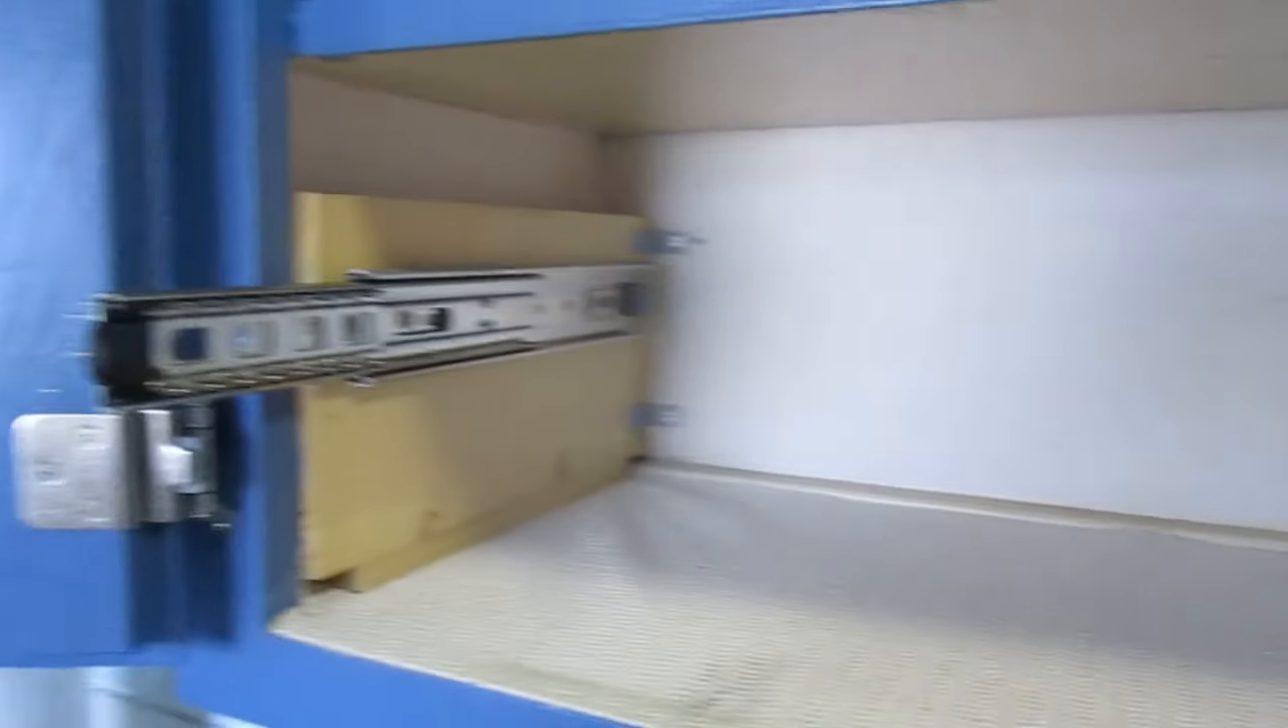Um, and i'll explain later why that is and you can see i've got the drawer slides mounted on these pieces of wood.